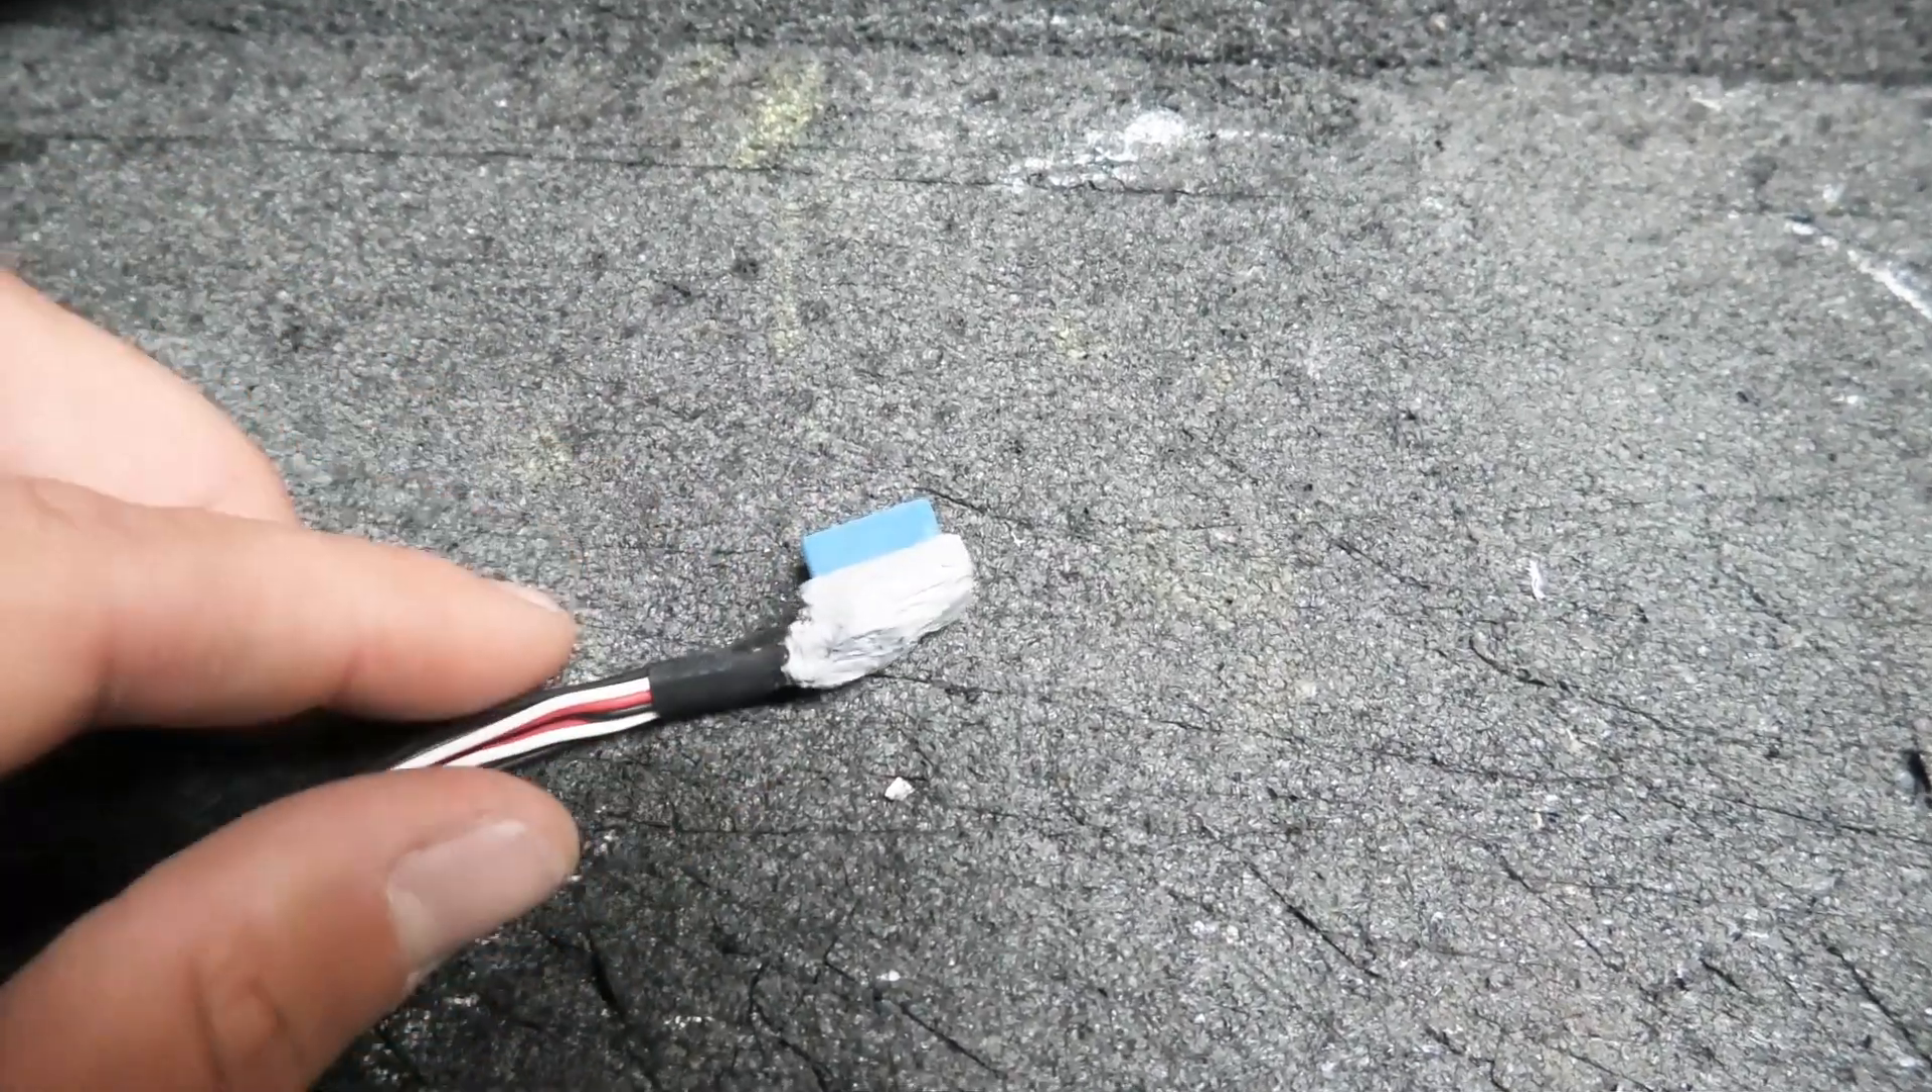So what I've done is soldered the wires on flat and I've used just some sealant to cover everything up instead of shrink tubing and to hold the wire flat like this.